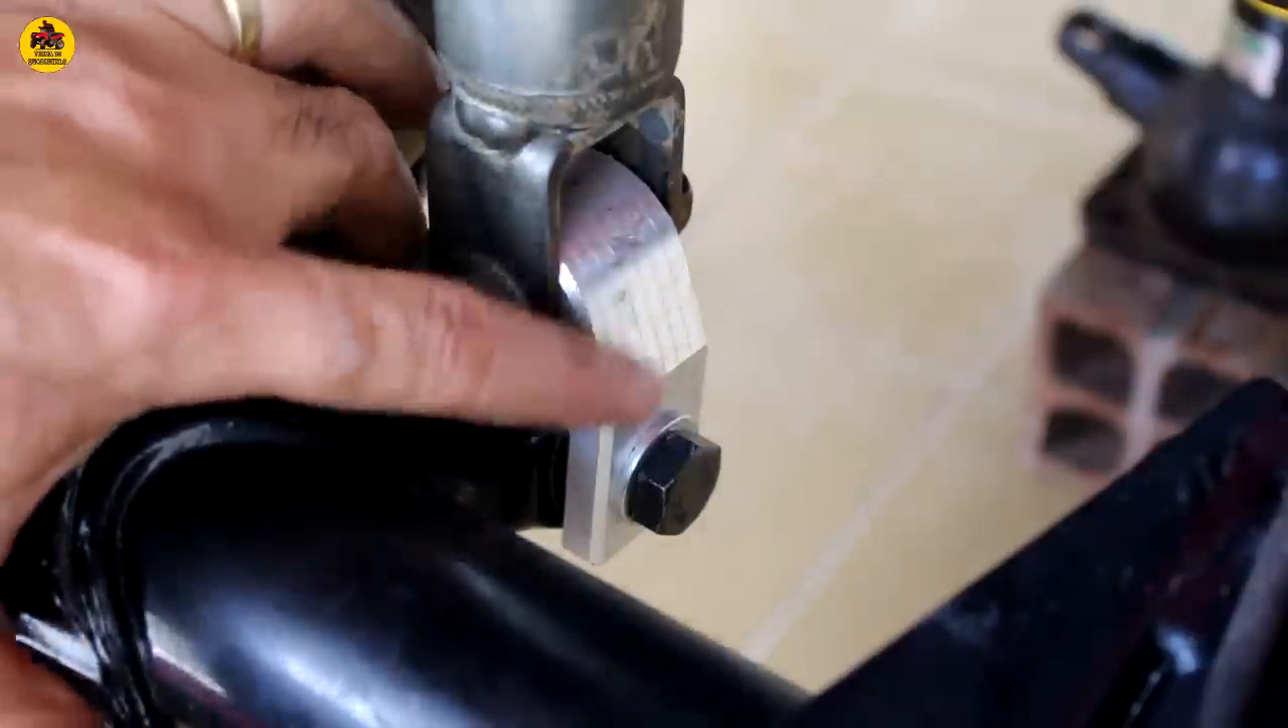Aí está montado o lift traseiro, eu coloquei o lift aqui nesse parafuso do amortecedor original.